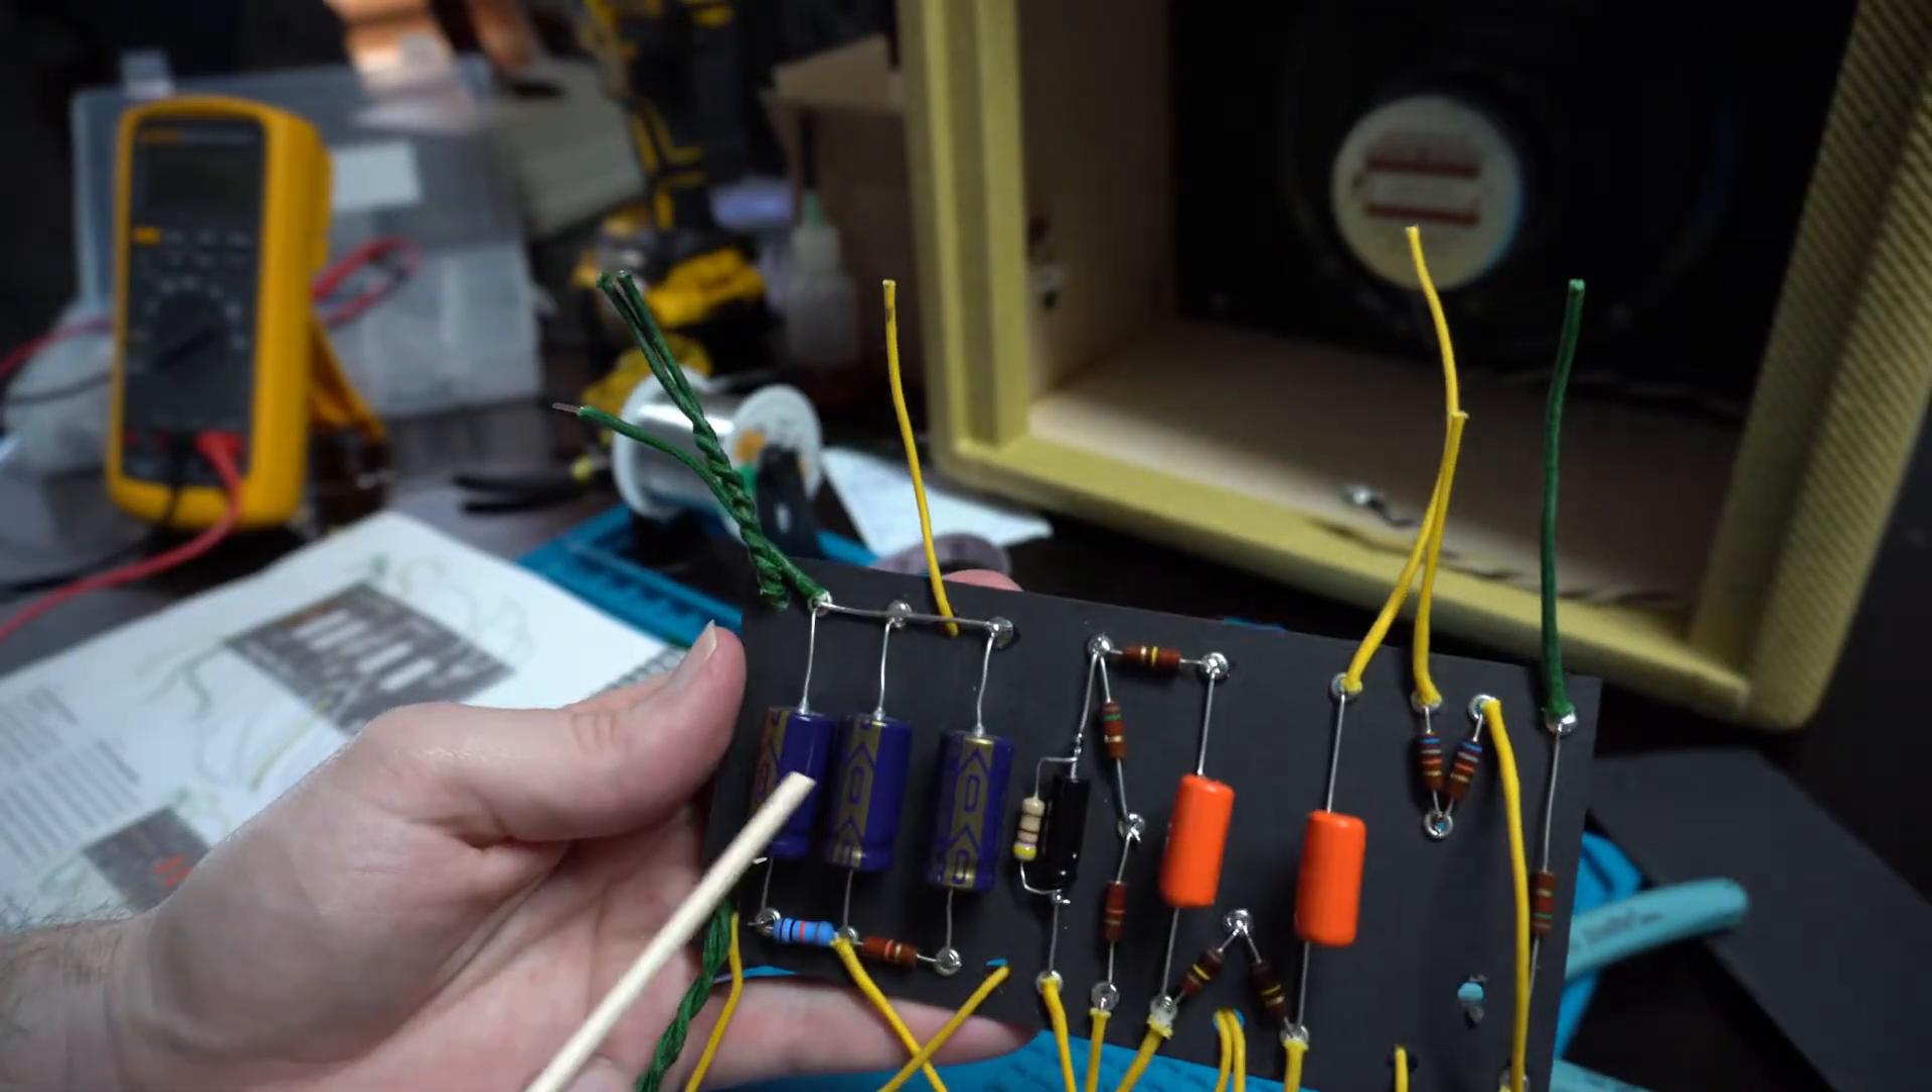Okay at this point I got all the components ran on the board.